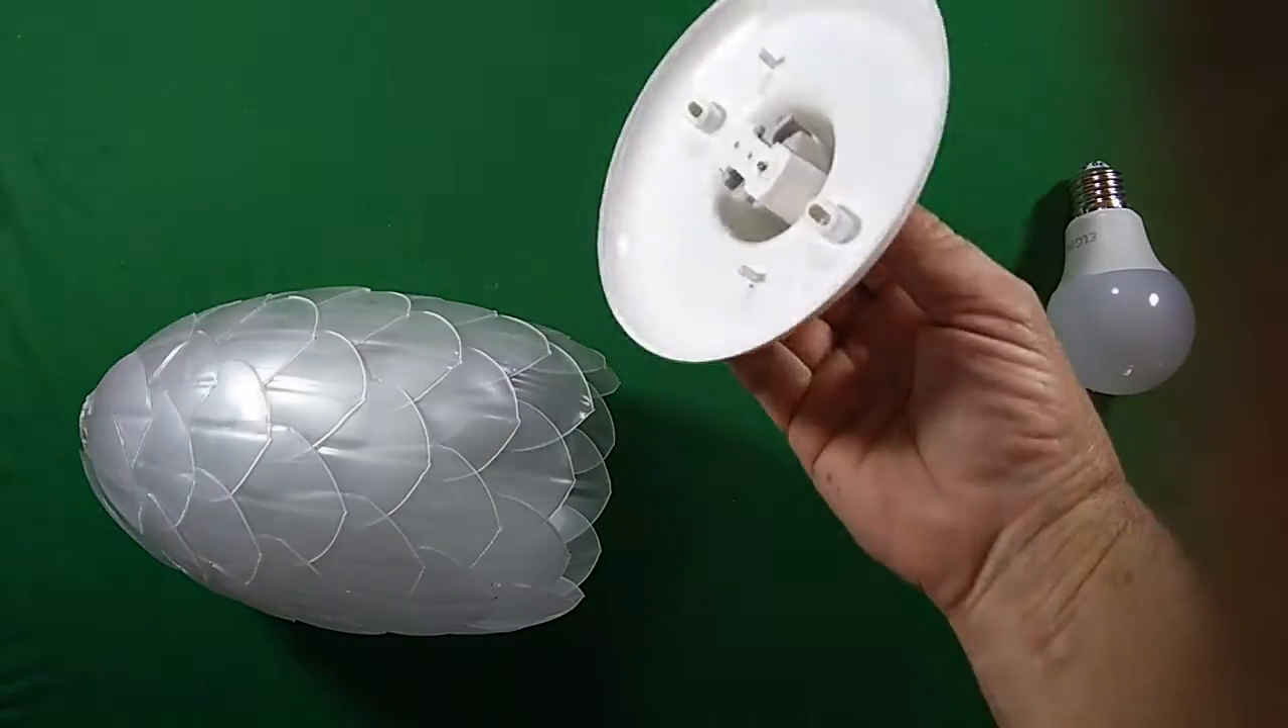Essa é a nossa luminária praticamente pronta. Agora basta colocar a lâmpada aí.